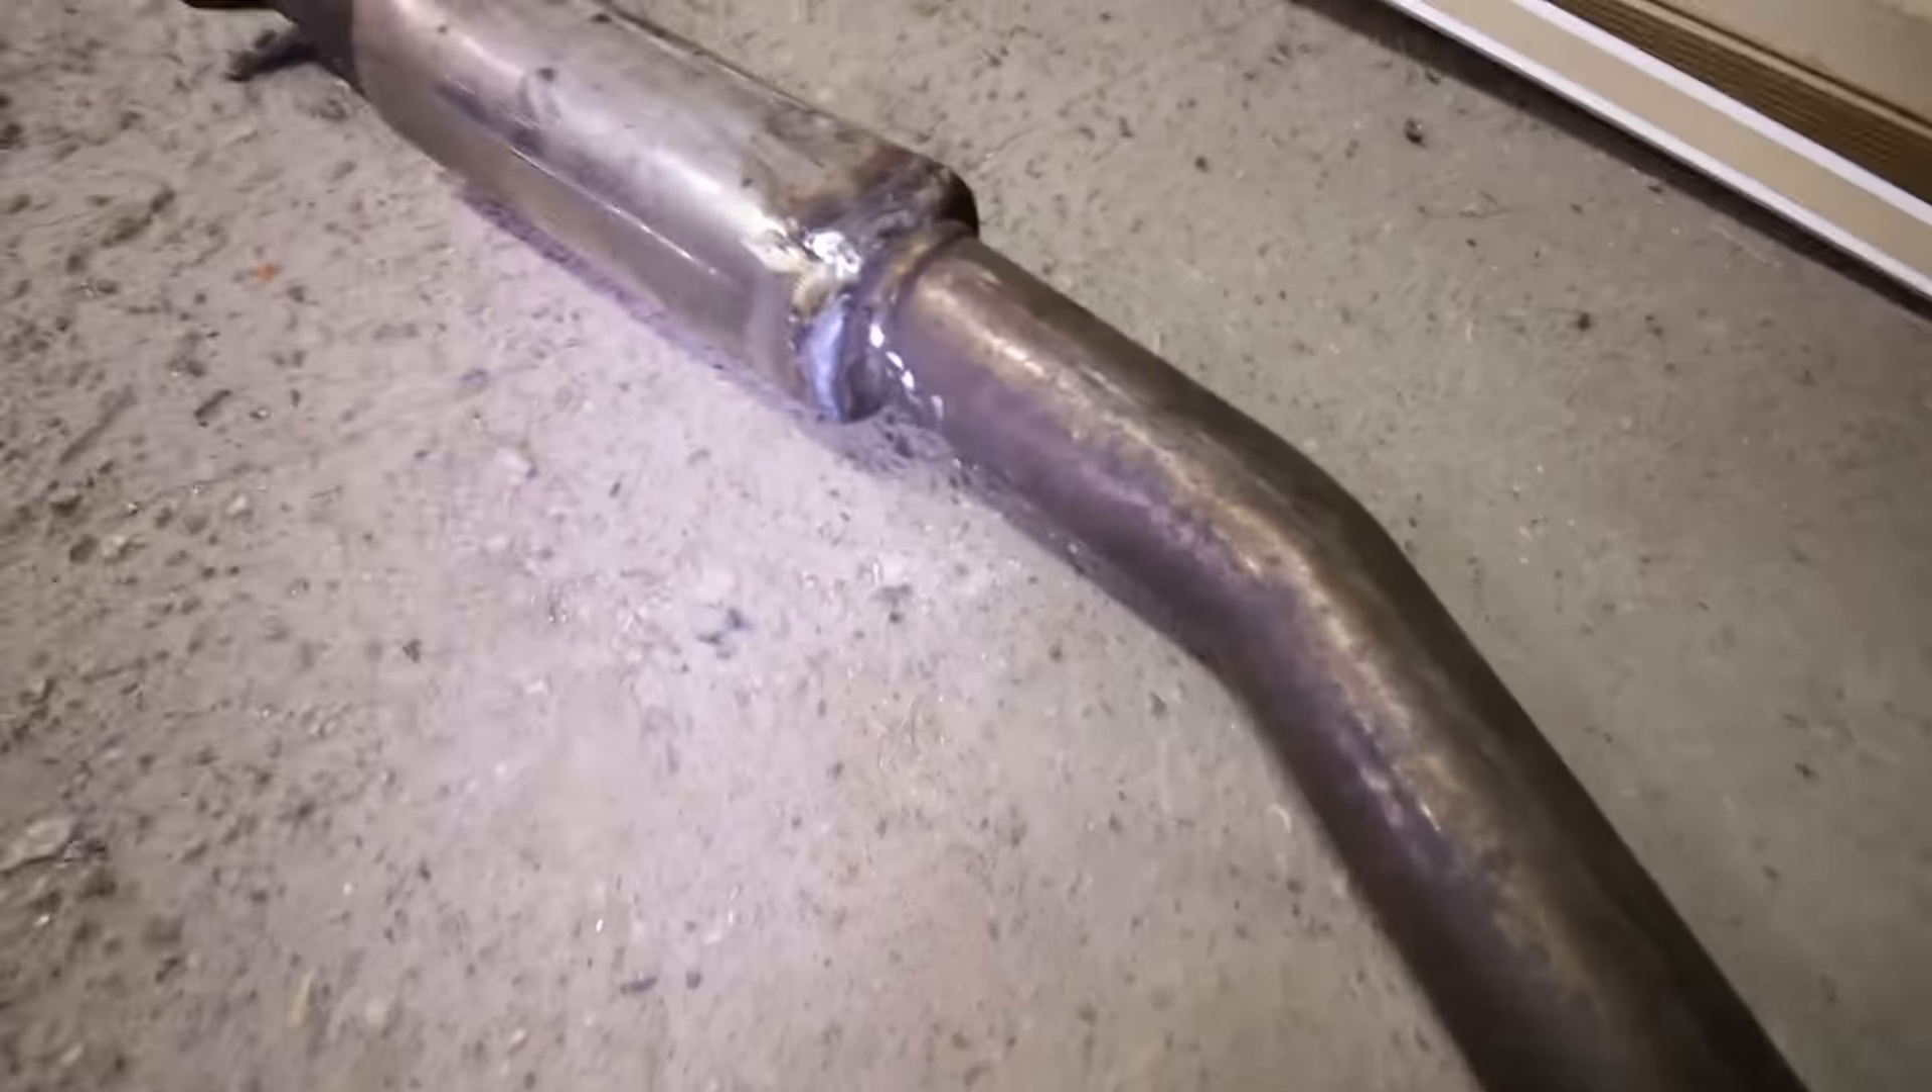I just finished welding the exhaust. And I must say, it actually looks pretty decent.